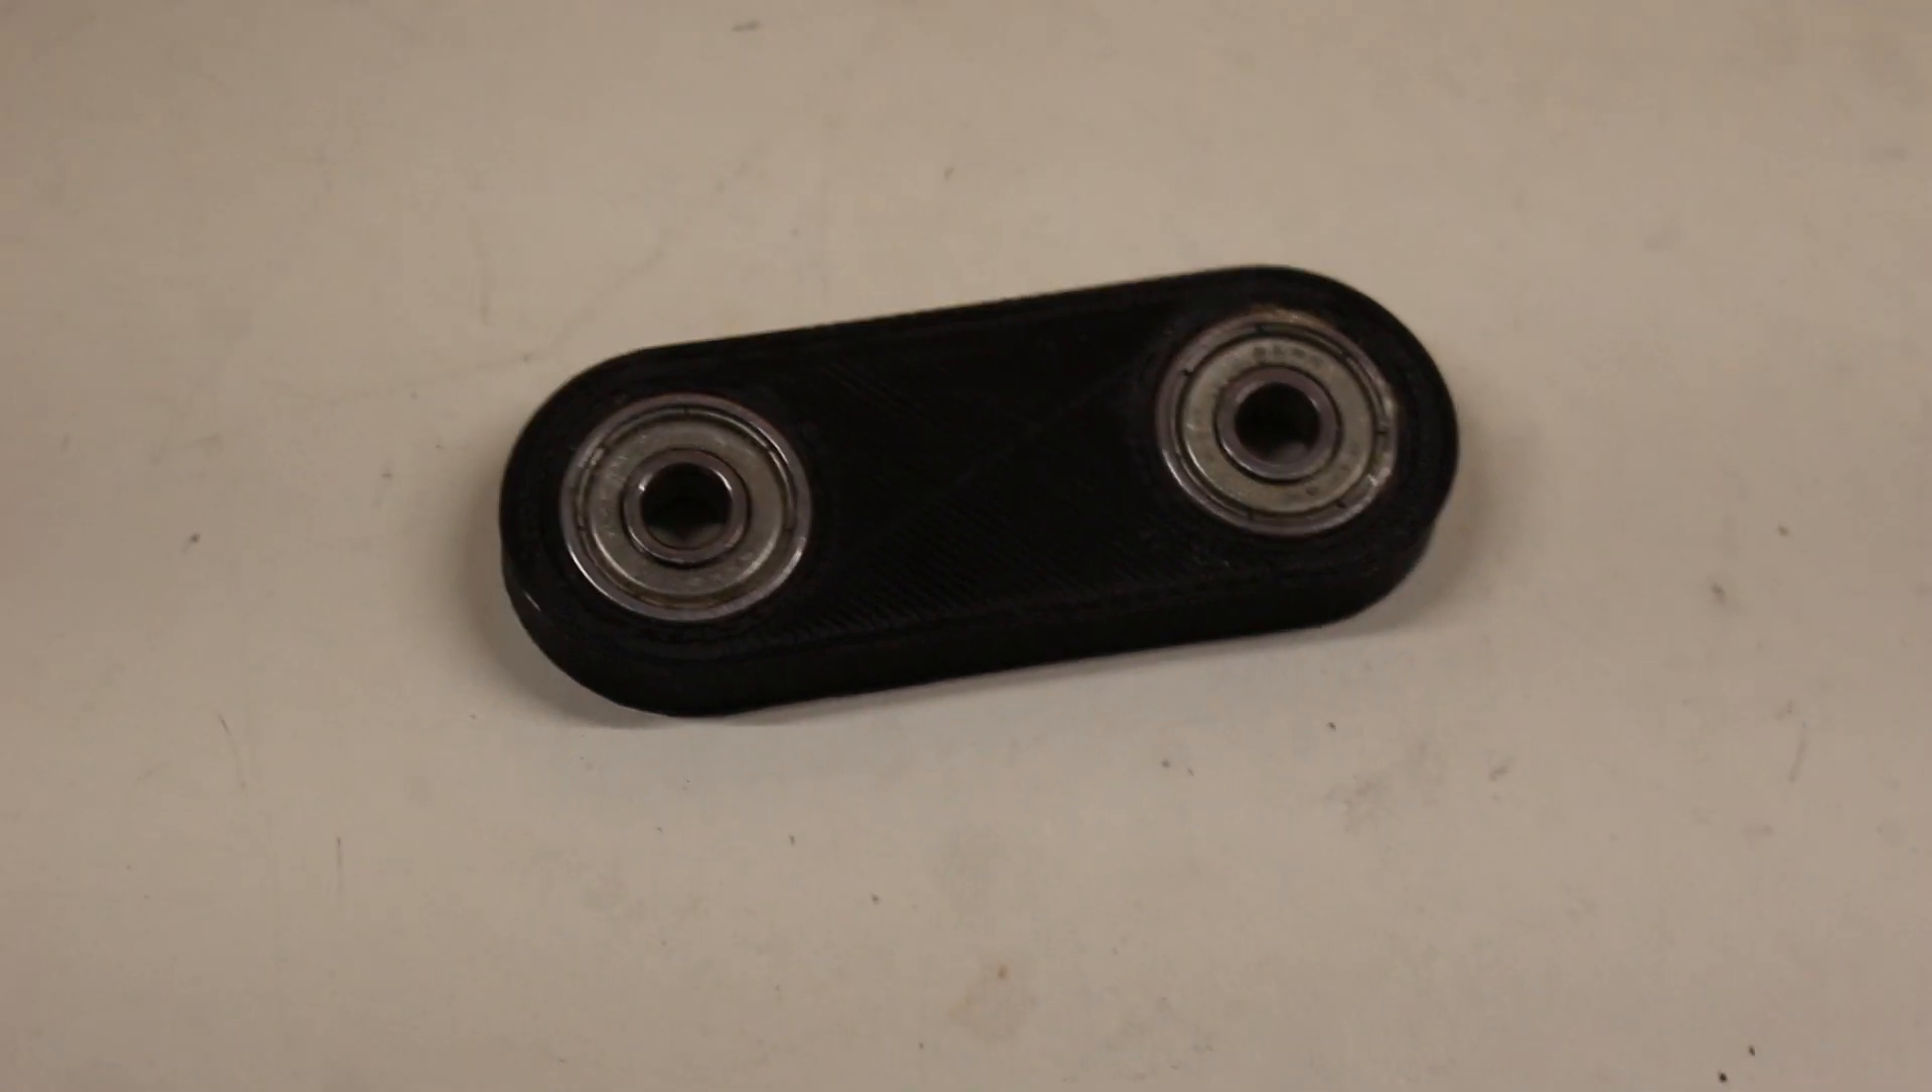The old bearings are friction fit into the holes and we're ready to install it back on the machine.